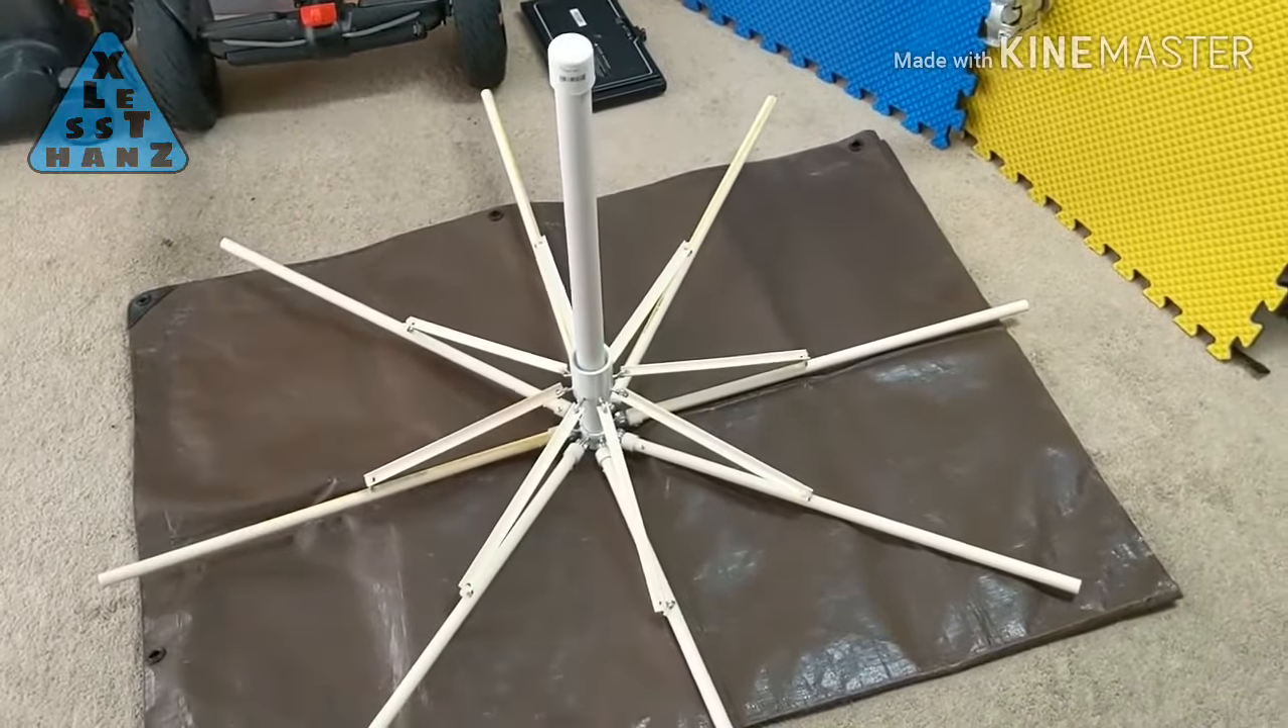The reason I'm stopping here is because the only piece left for the uberbrella is the canopy, which can be a project in itself.